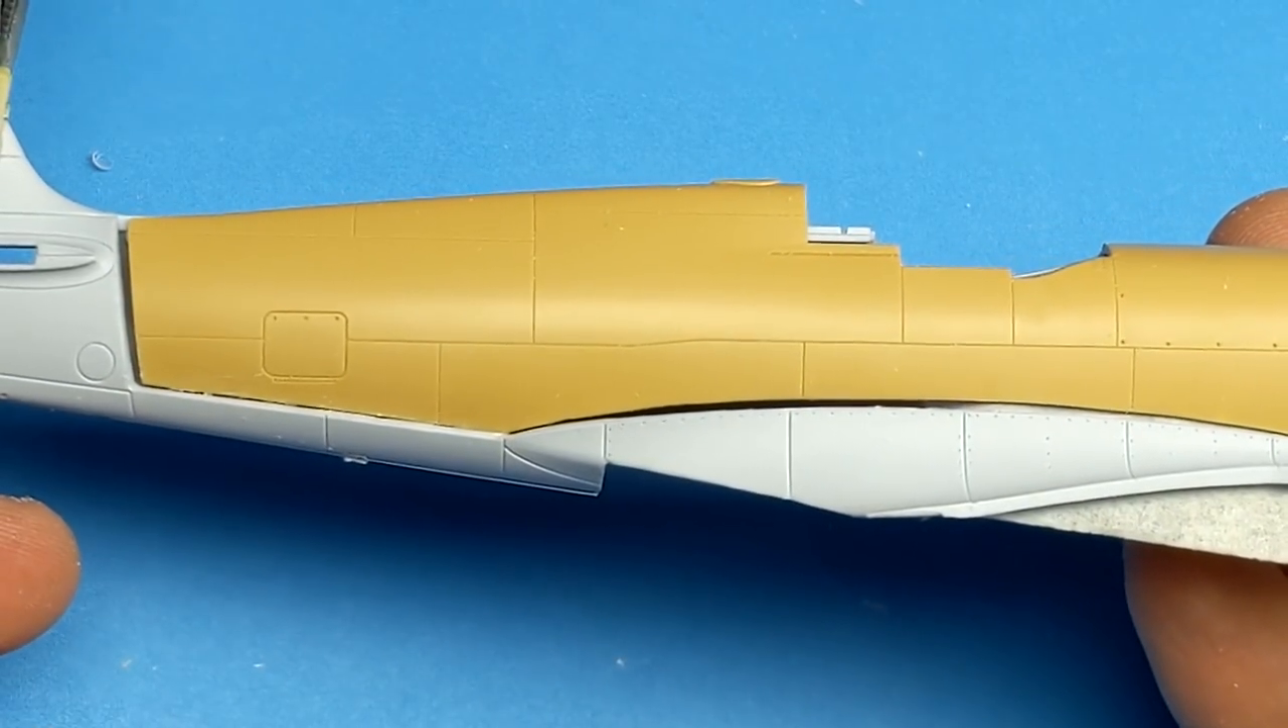You can see that there's some gaps here as Airfix and Tamiya have a different approach to that section on the wing.